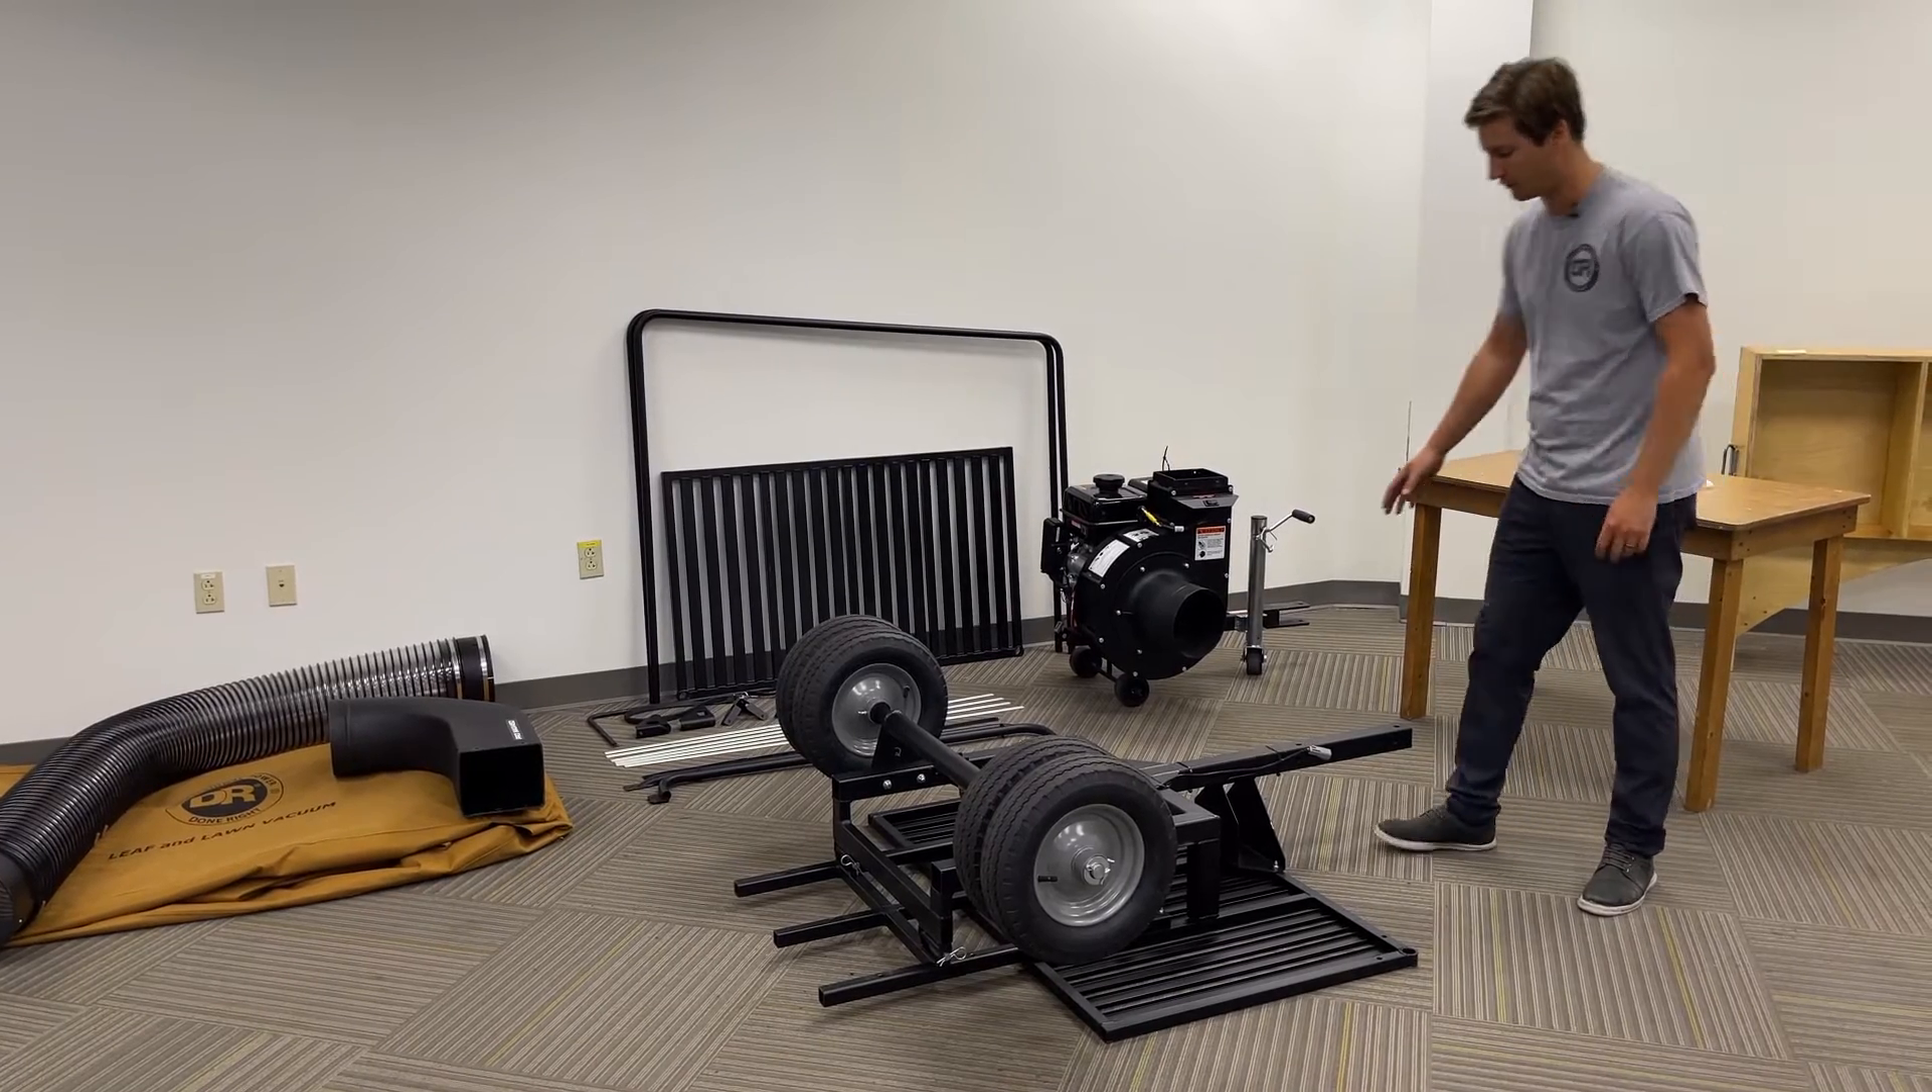With your wheels and axles now assembled, you can now flip this bed upright.